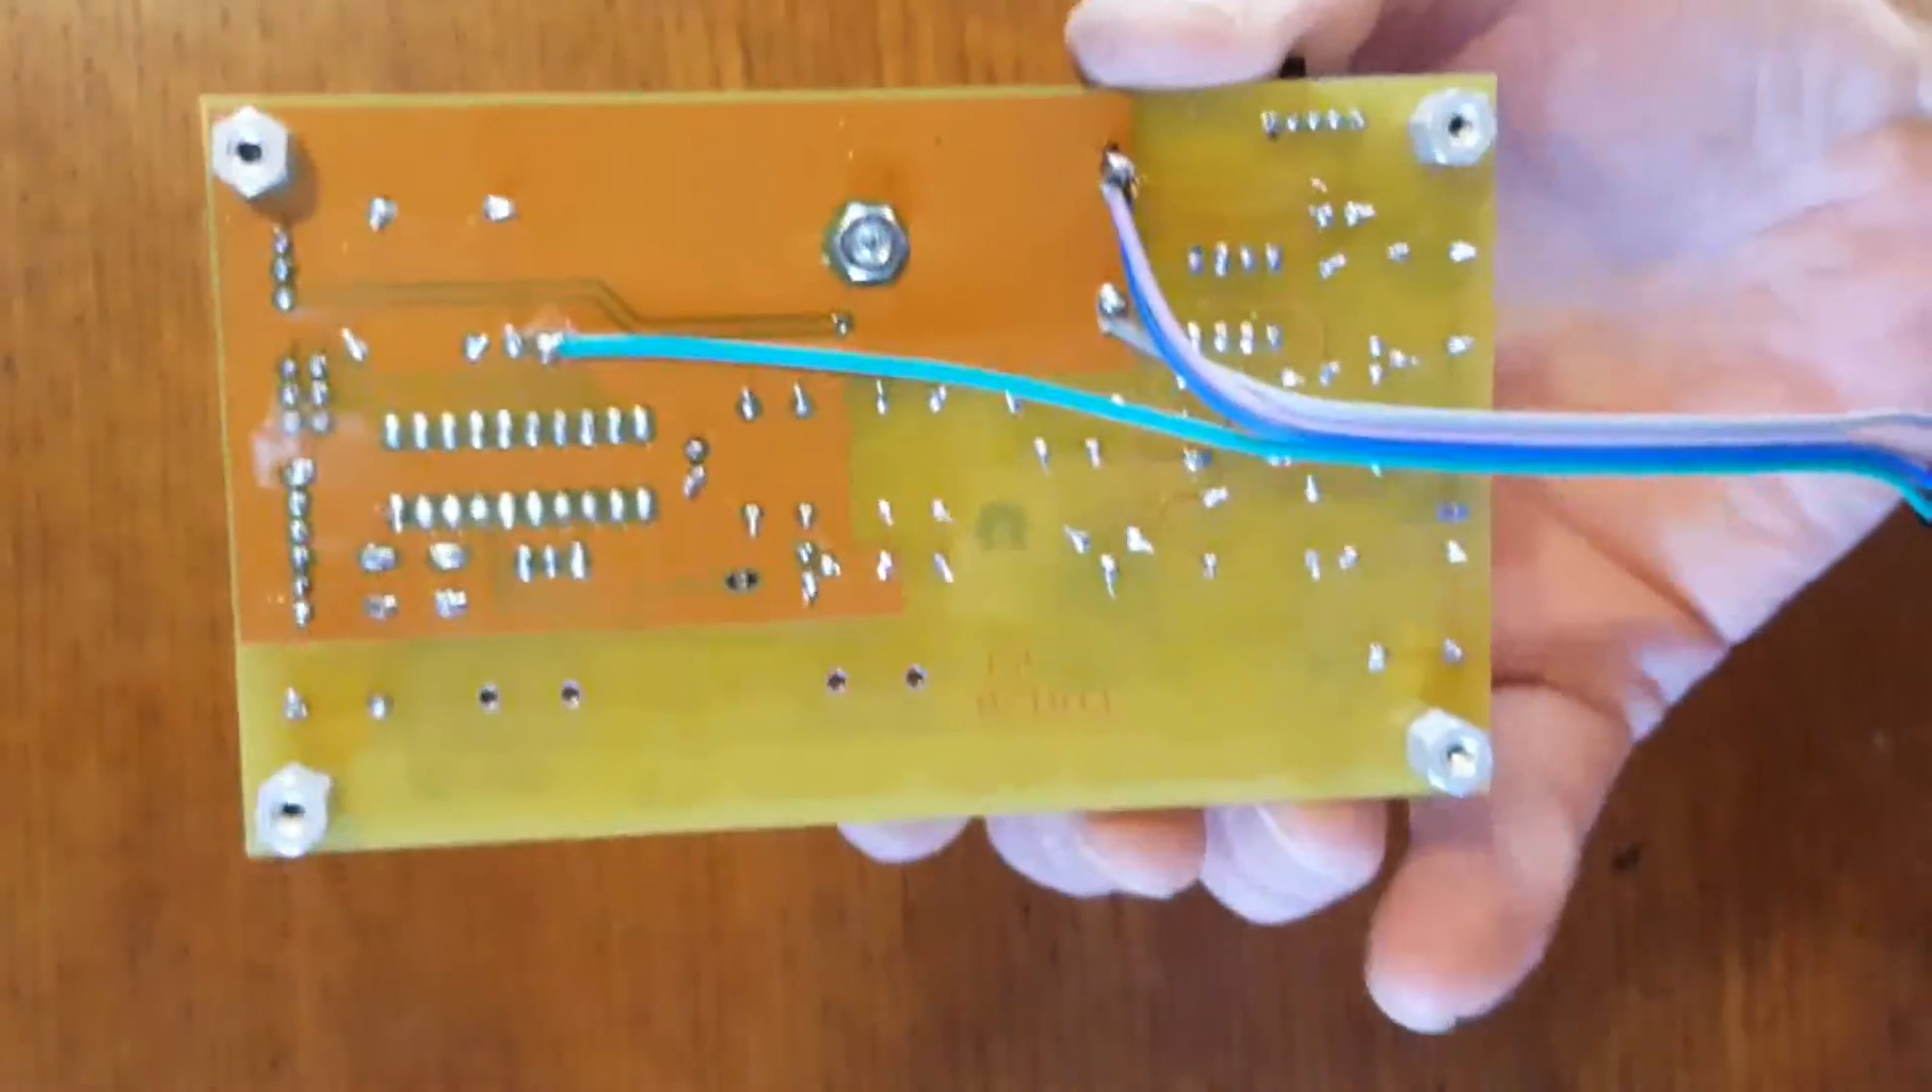All right I finished soldering my circuit and before I put the back plate on I'll just show you what I did there.